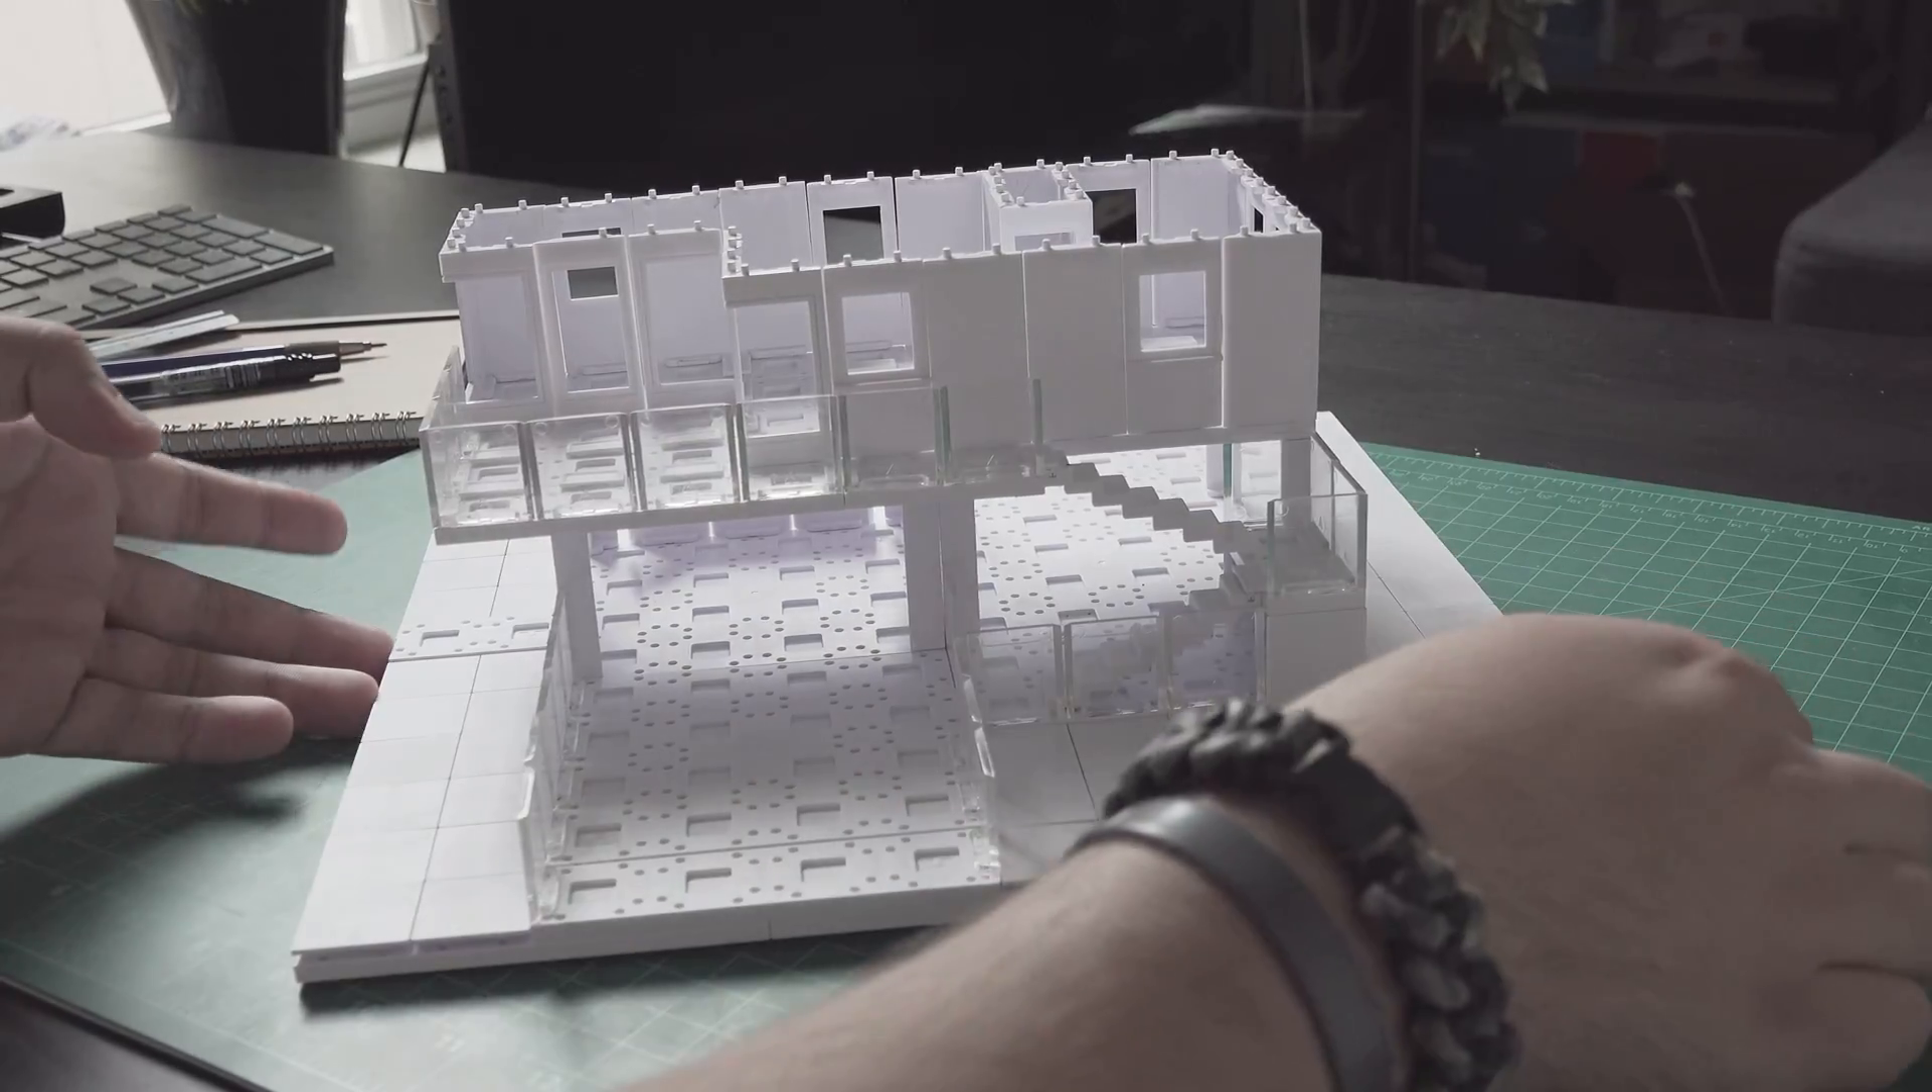I just finished up the railings right here.